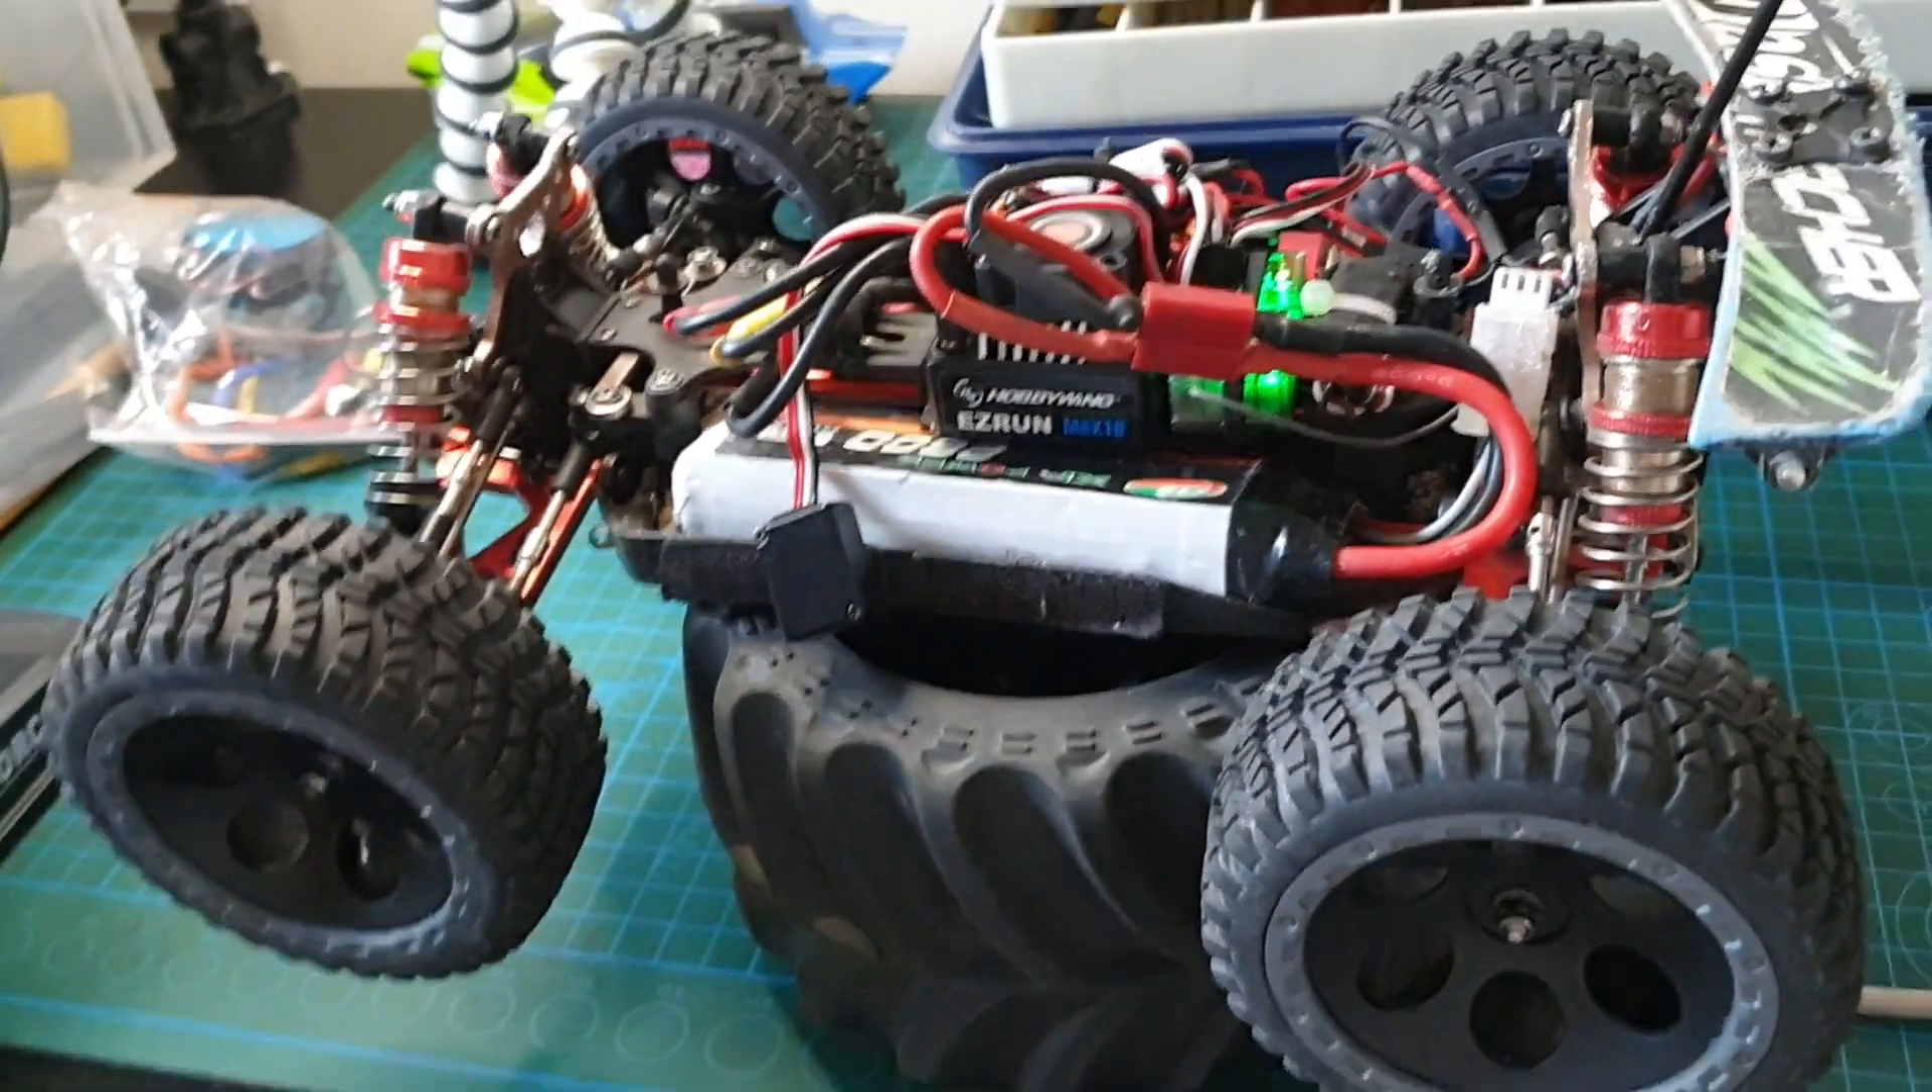I've finished installing the hobby wing ESC easy run max 20, sorry, max 10. And, um, it seems to be going all right.